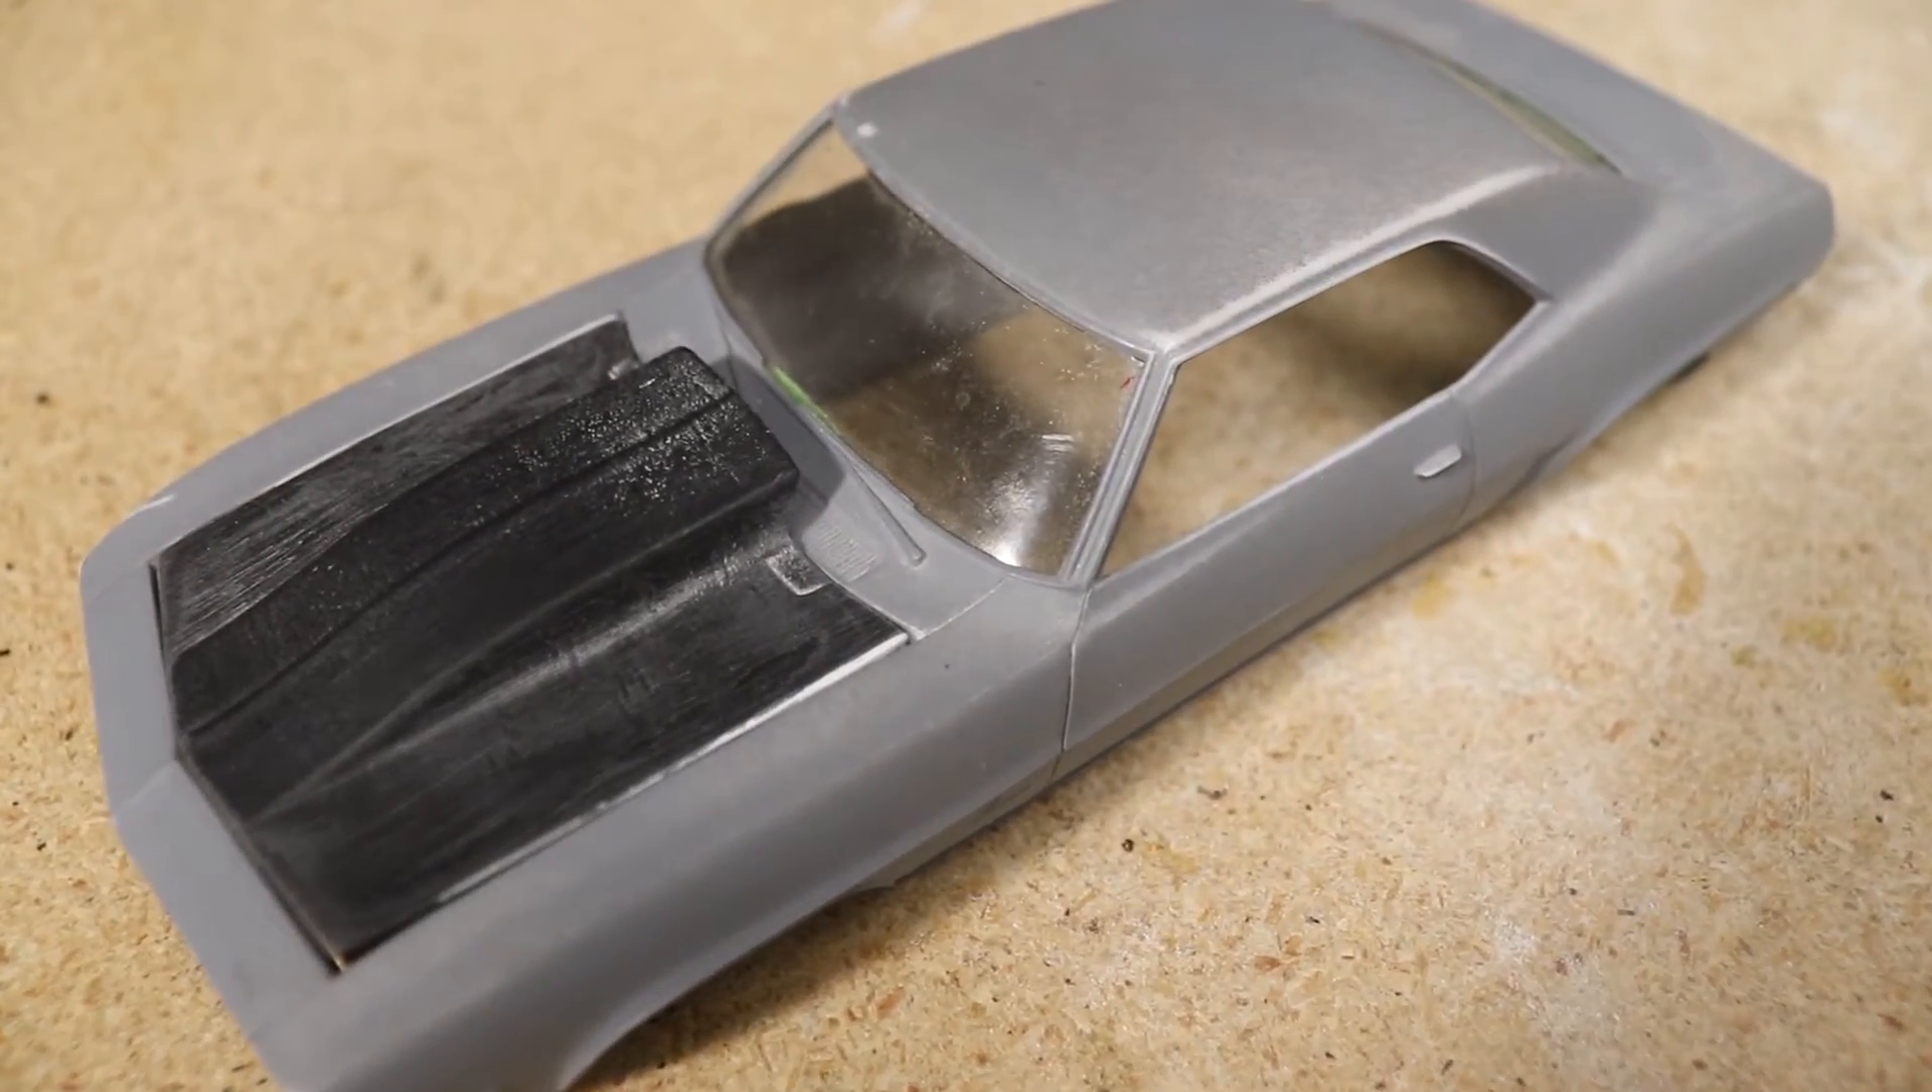Yeah, it still kind of fits like a discount aftermarket eBay hood, but I still like the more aggressive, racecar -ish look that it gives the body.